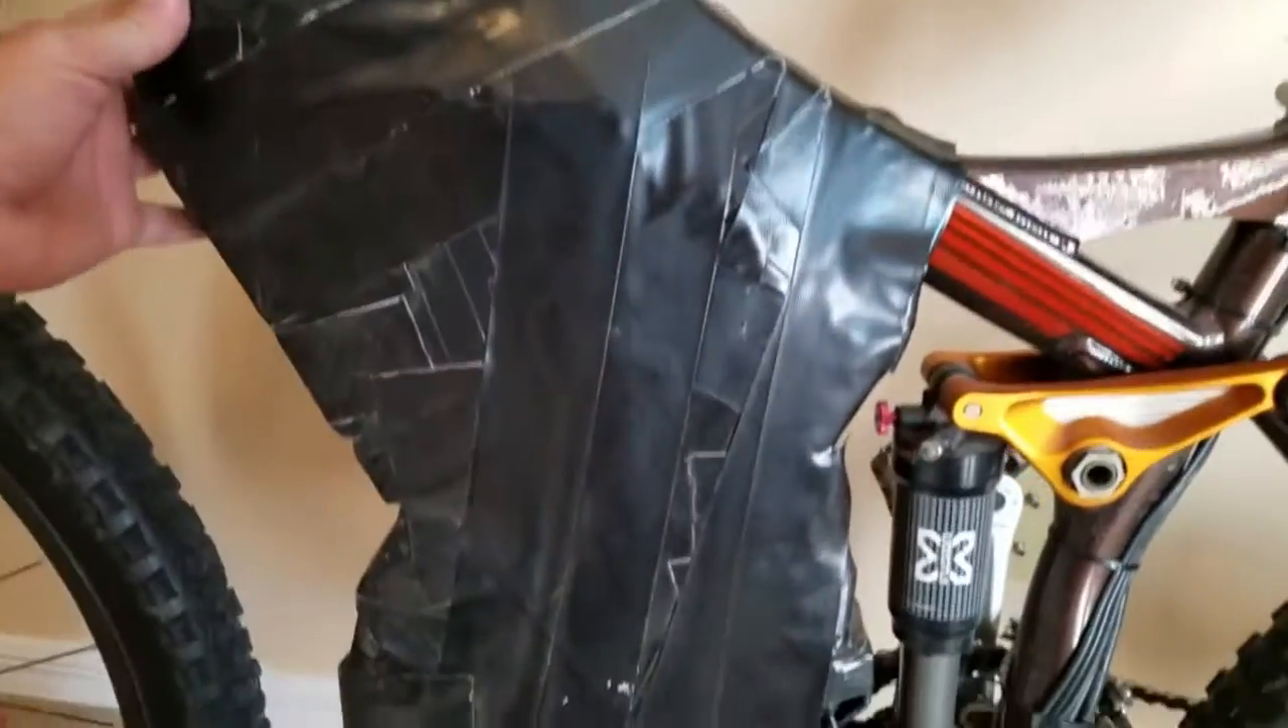My packs are all taped up.